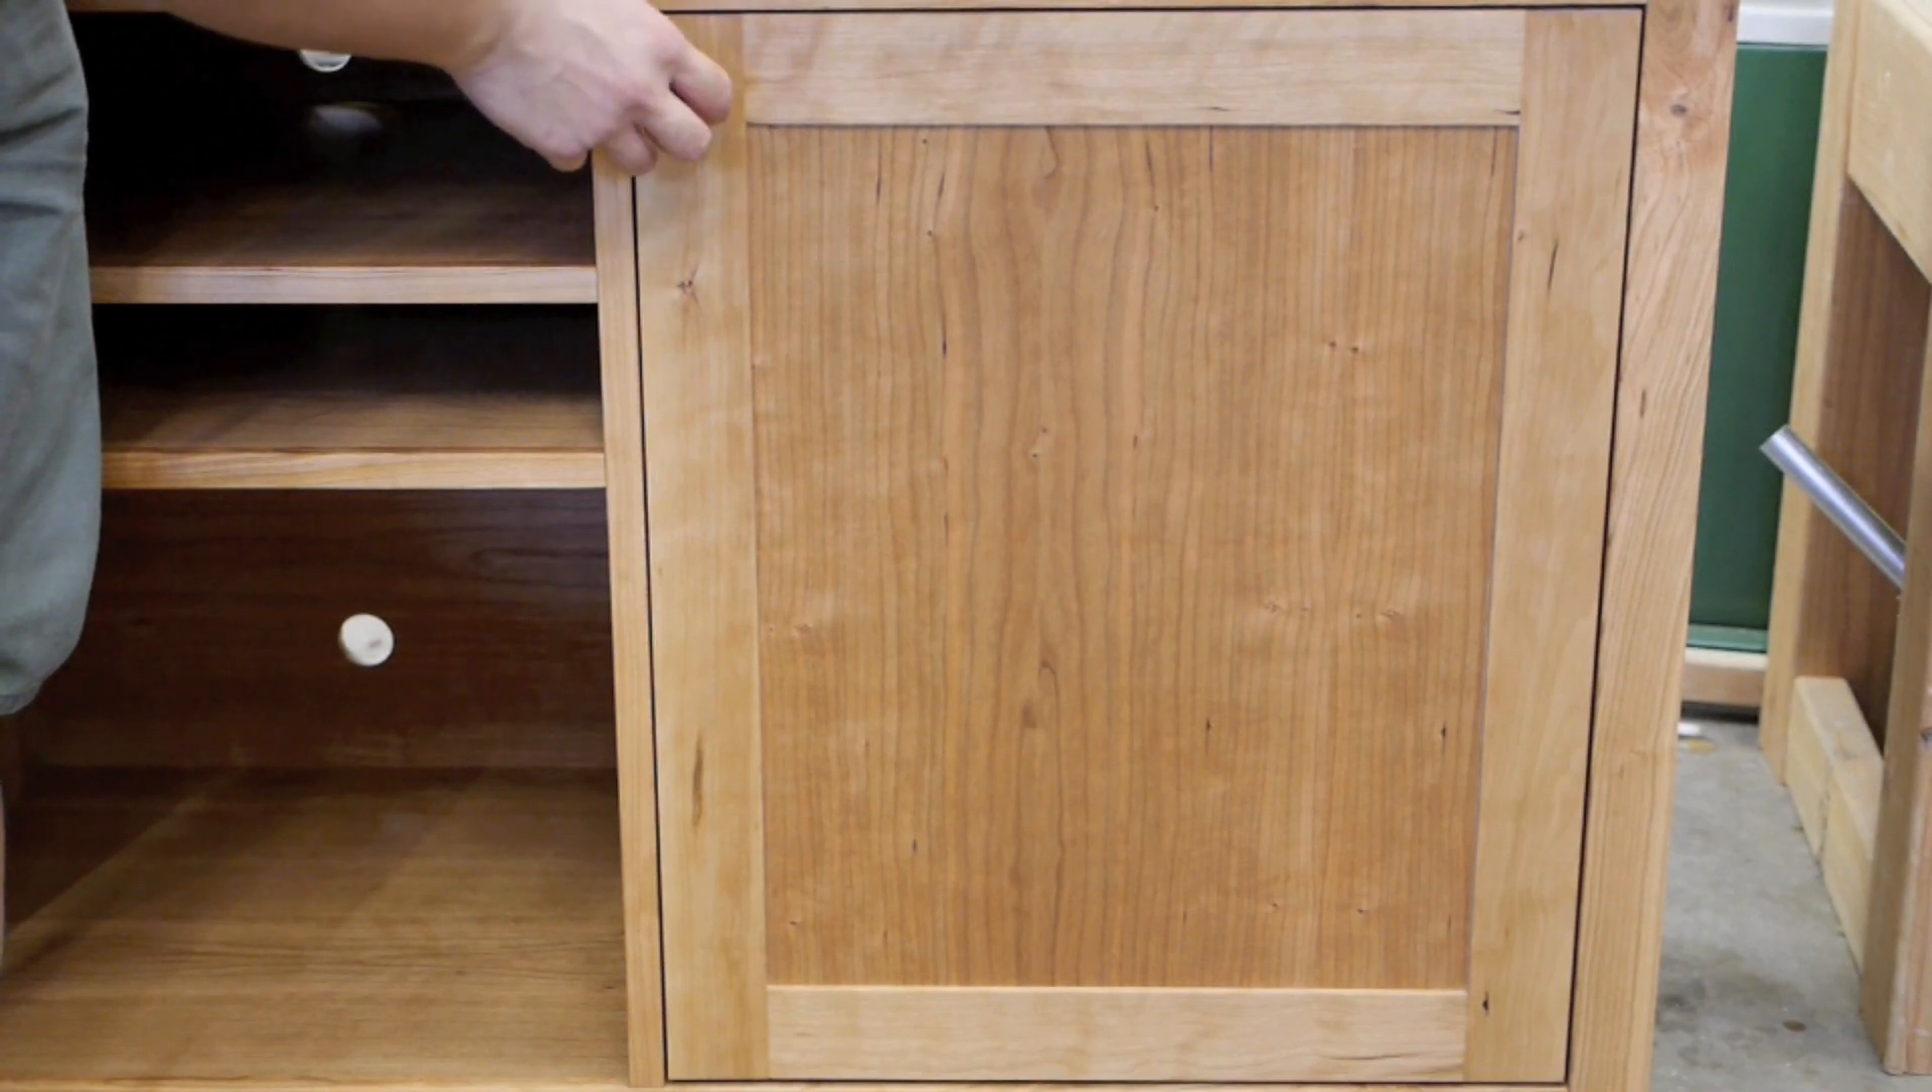You can see we have an inset door here with an even reveal on all four sides.